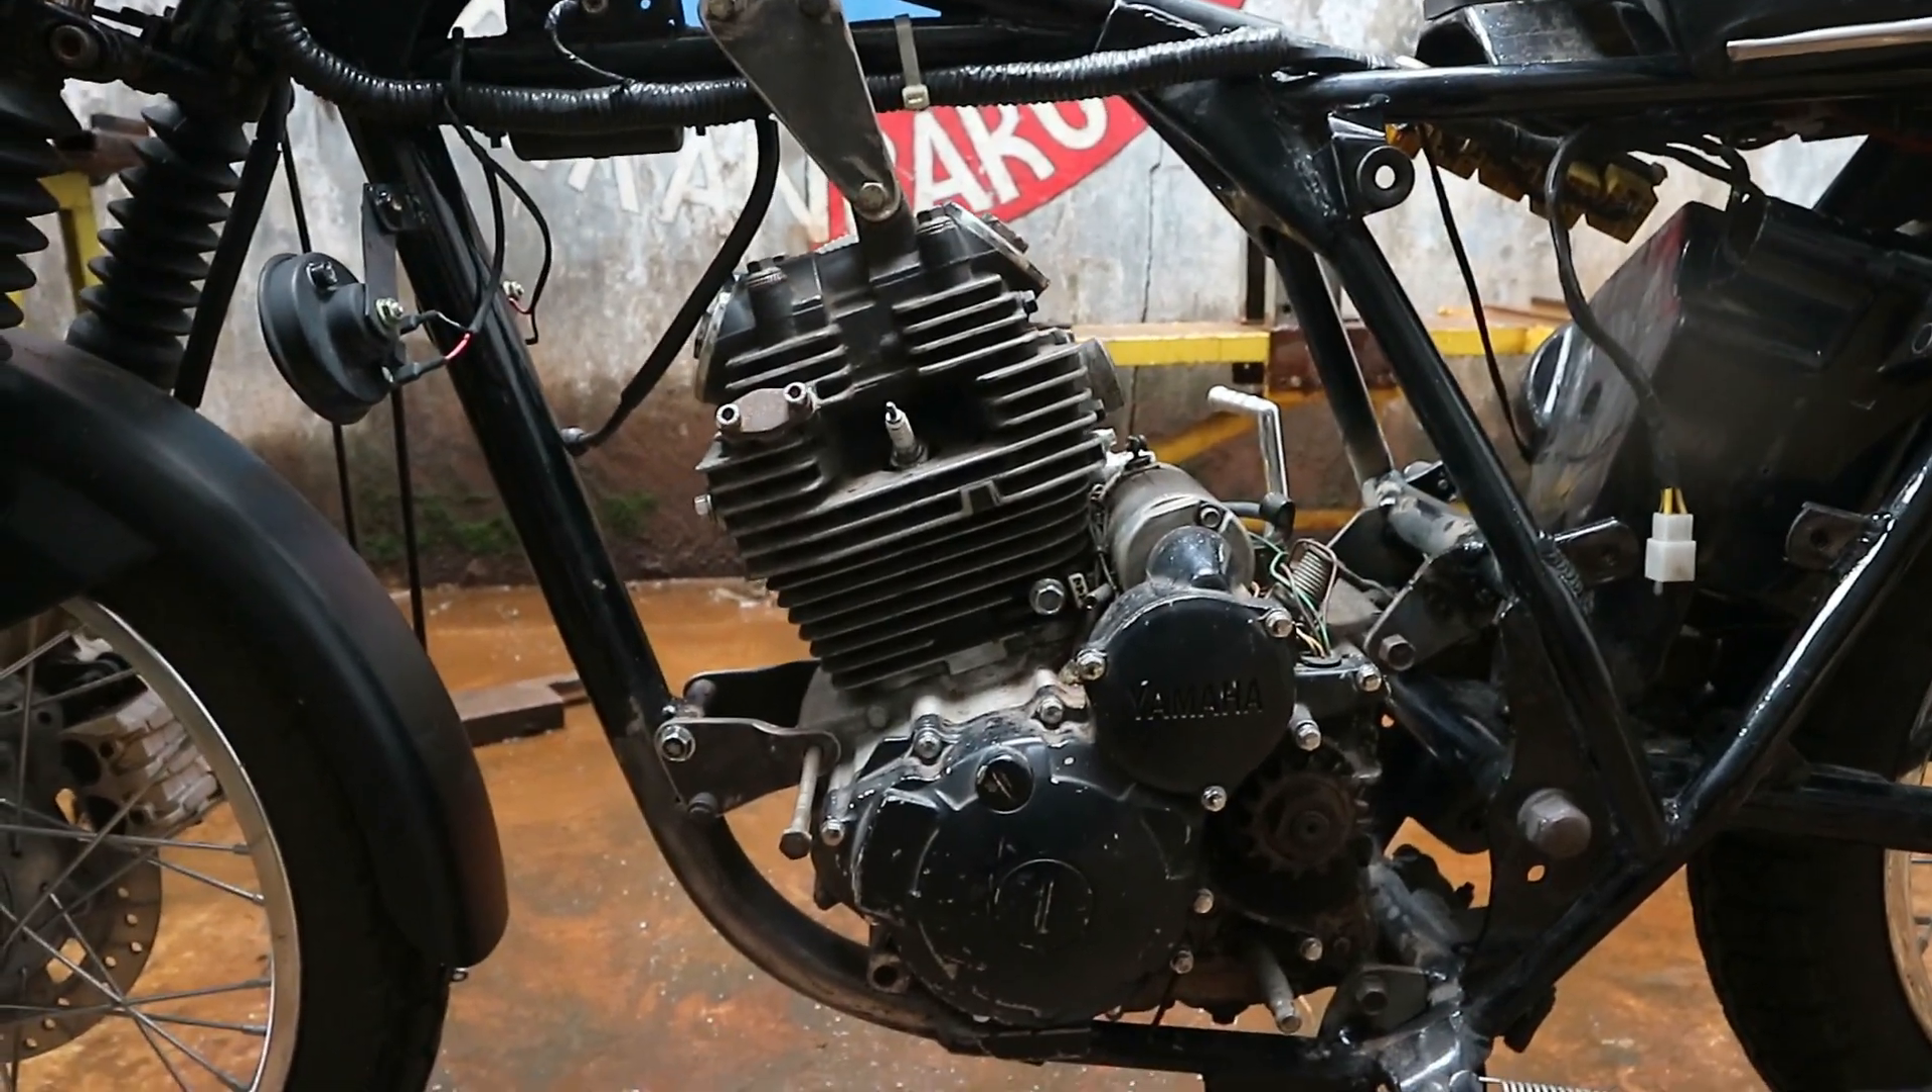Oke sobat, jadi ini mesinnya udah duduk di frame-nya.